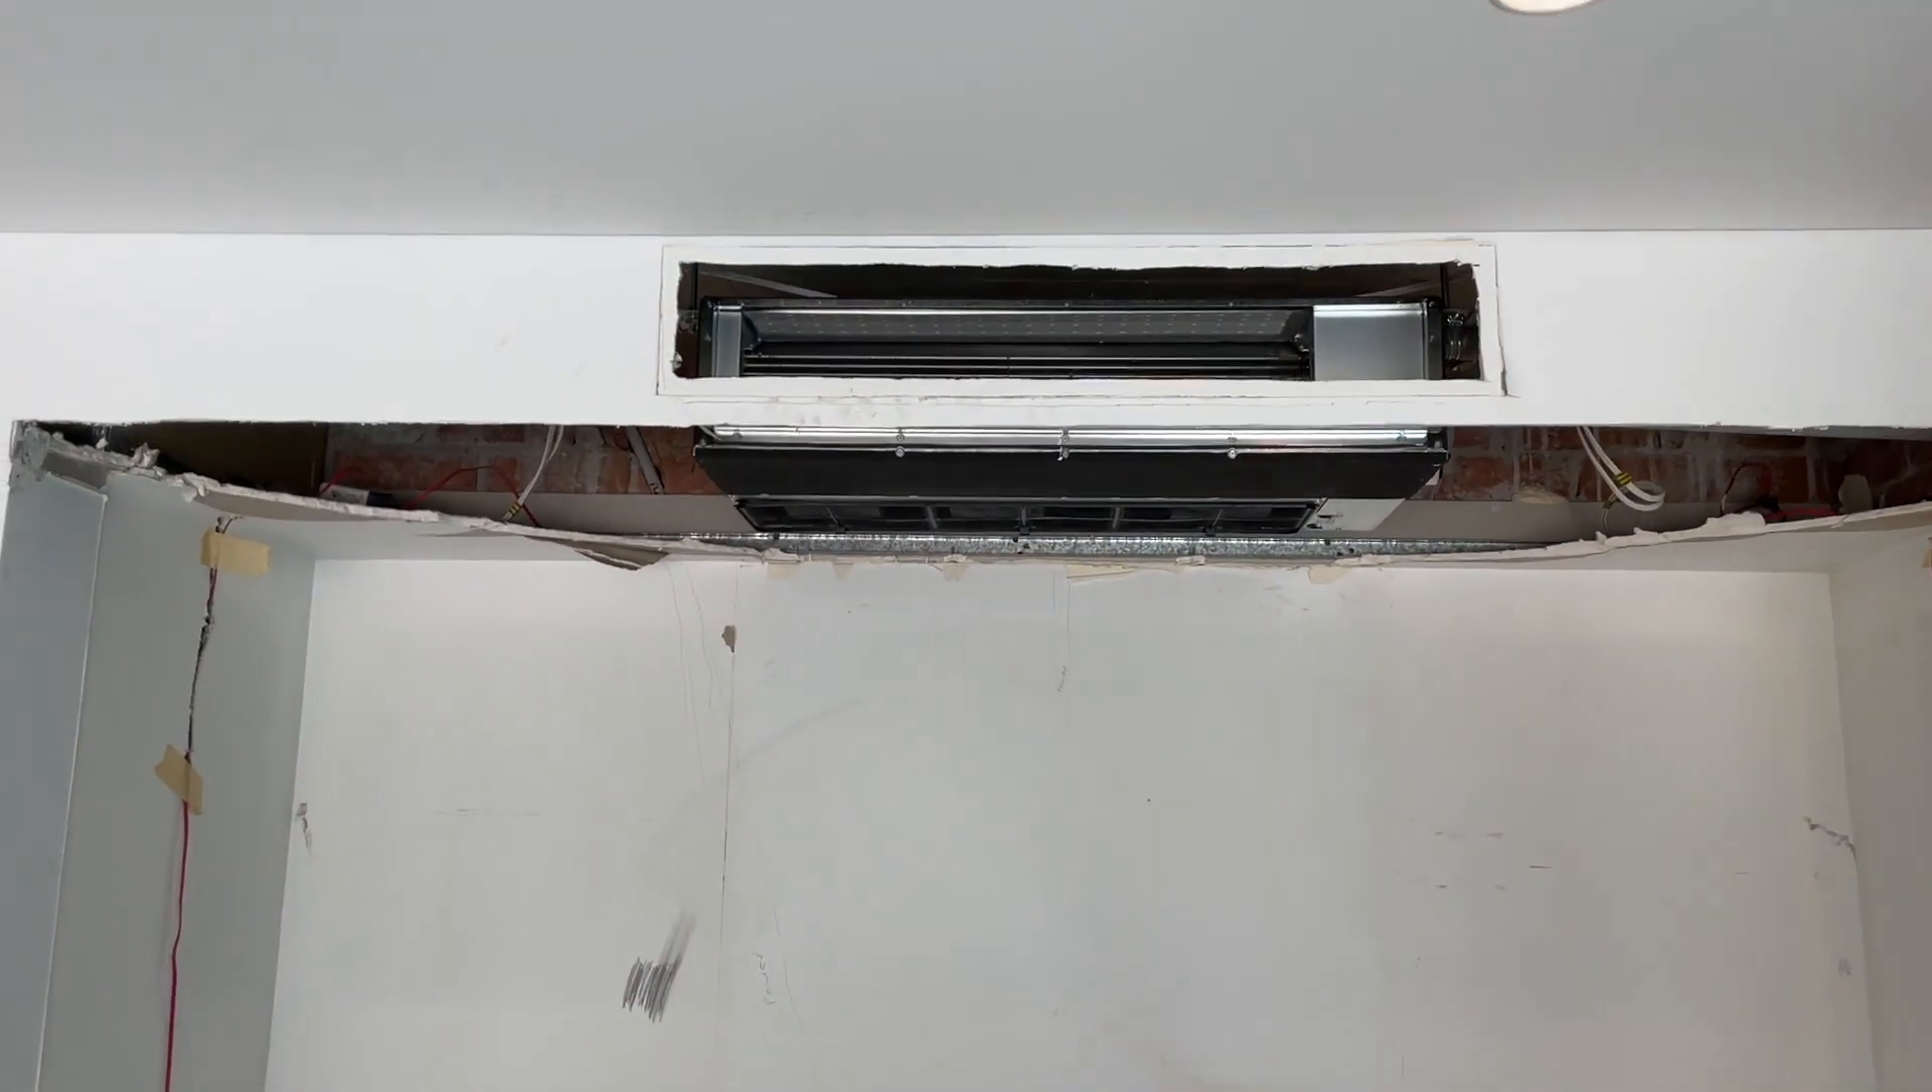Anyway so we've hung these bulkhead units basically directly center of those cutouts.